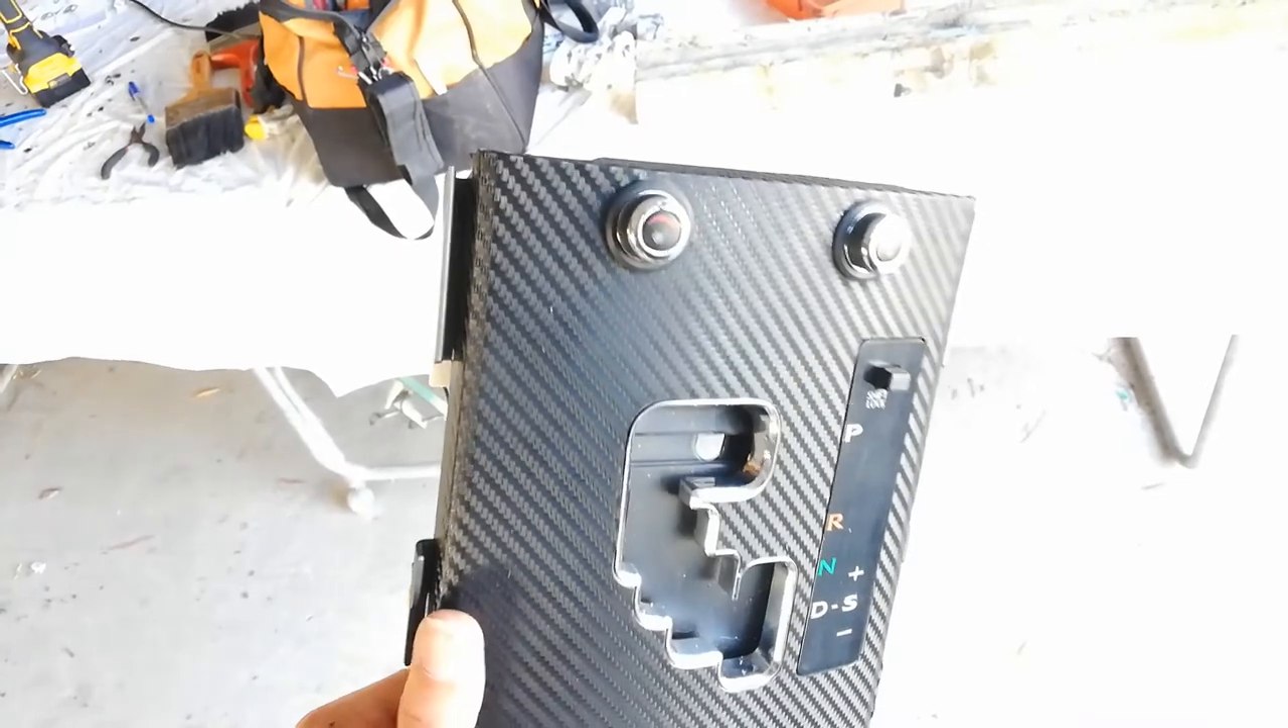Cool so holes are drilled. Buttons installed.